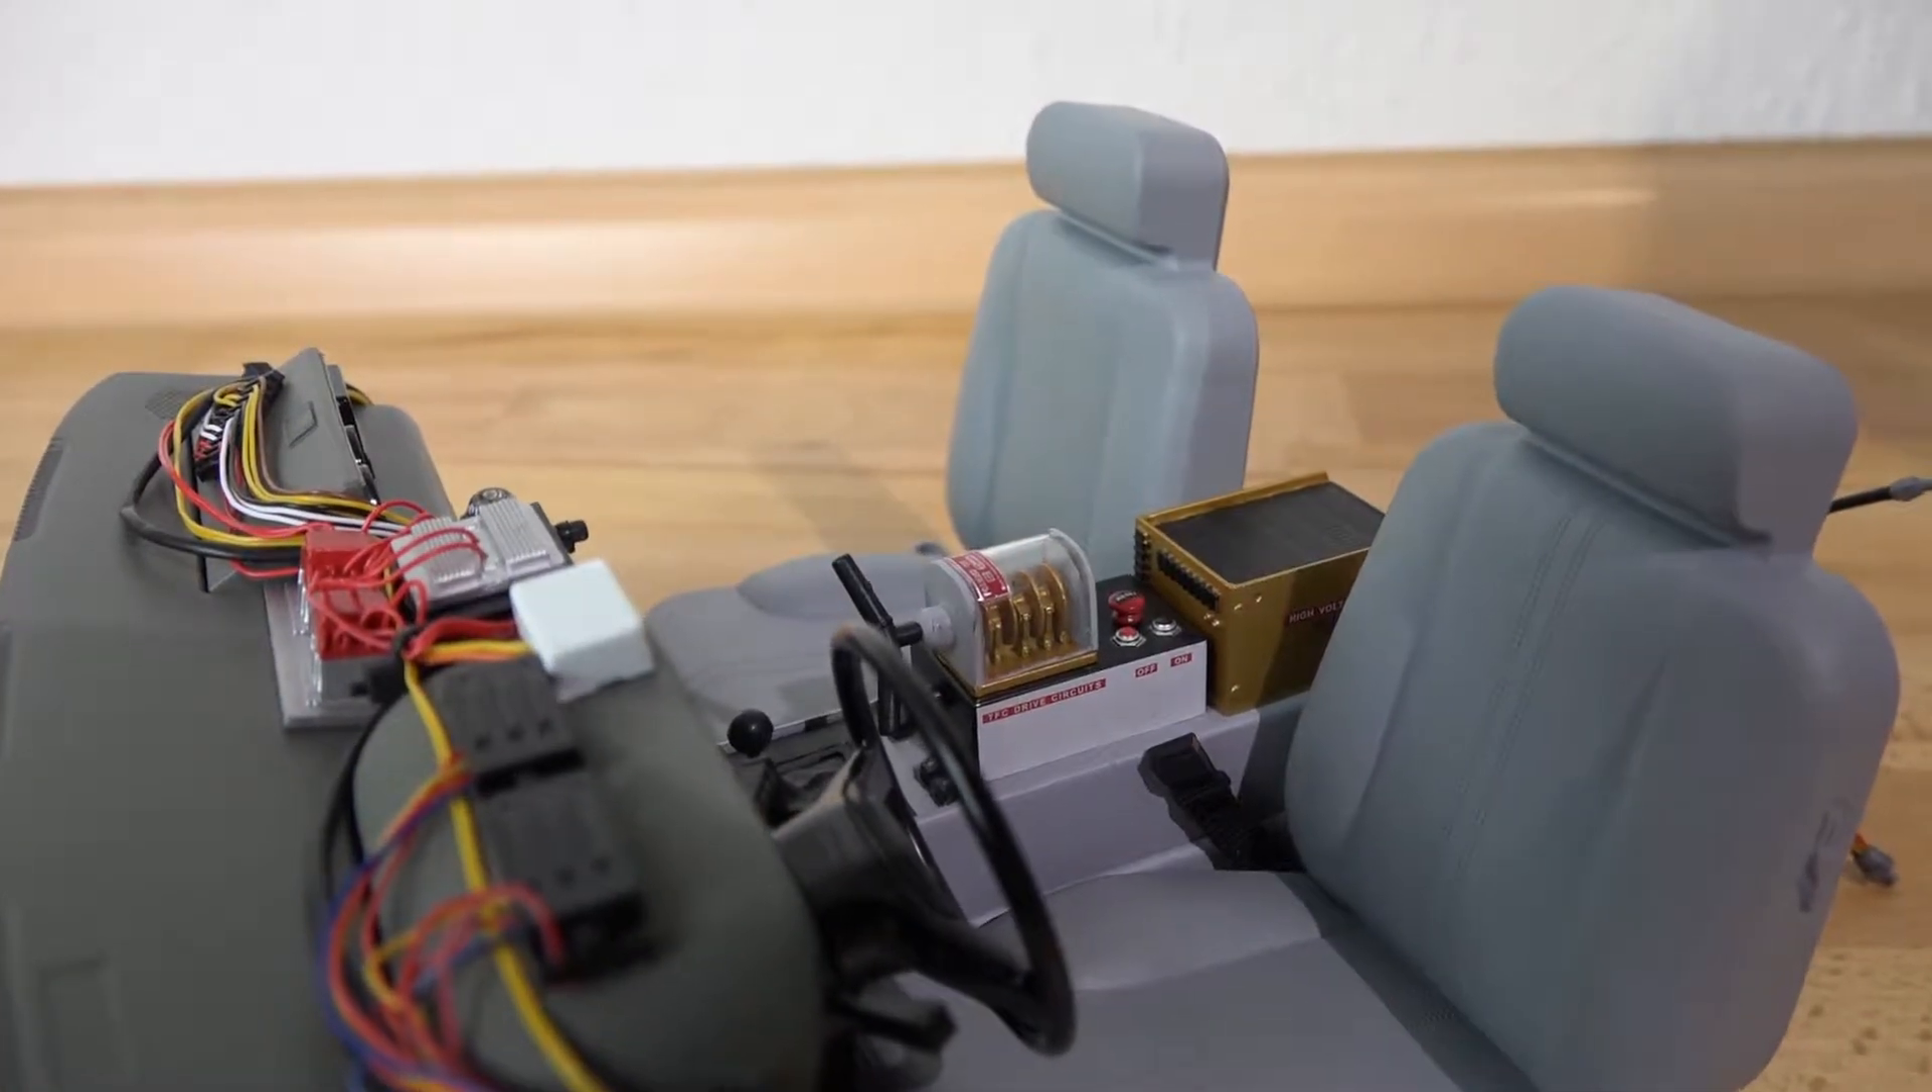So nach heft 50 und 51 sind jetzt die beiden sitze drin und zwar der fahrersitz und der beifahrersitz.